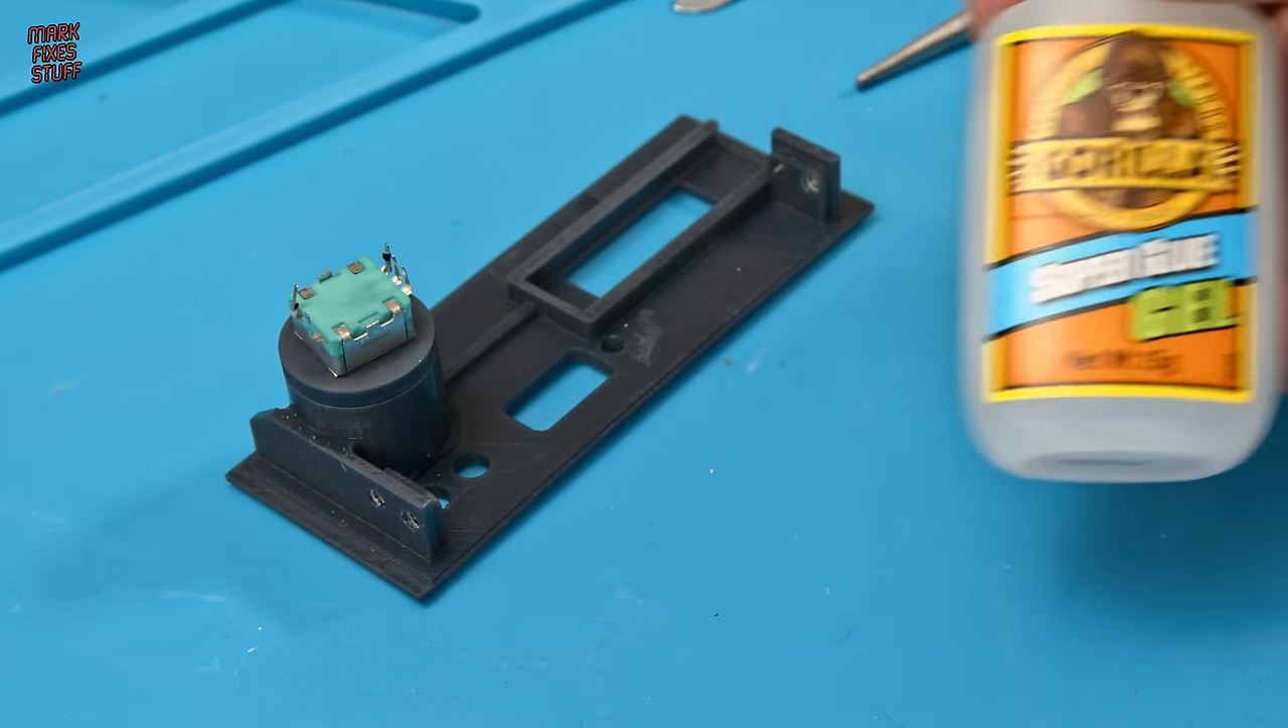Now we've detached our encoder and we've put it in the mount that will need to be glued into the front bezel itself.